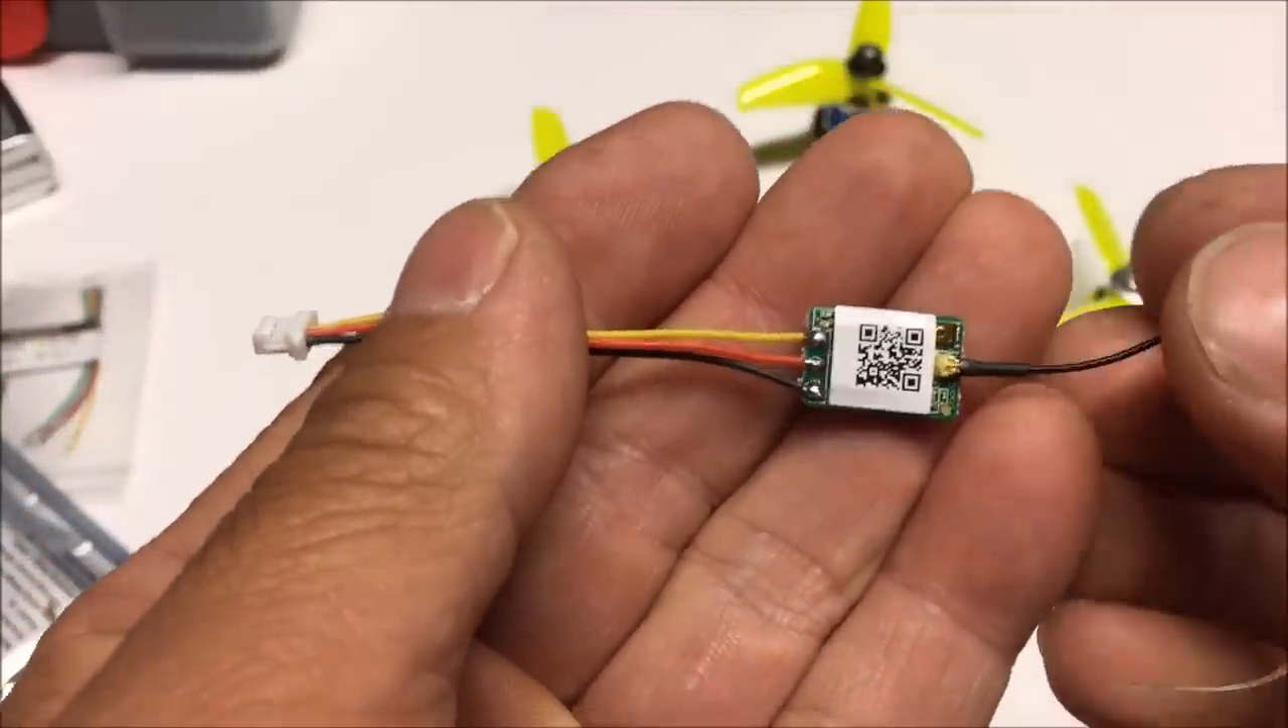All right so here is the xm receiver already soldered onto the wiring harness that came with the quadcopter.